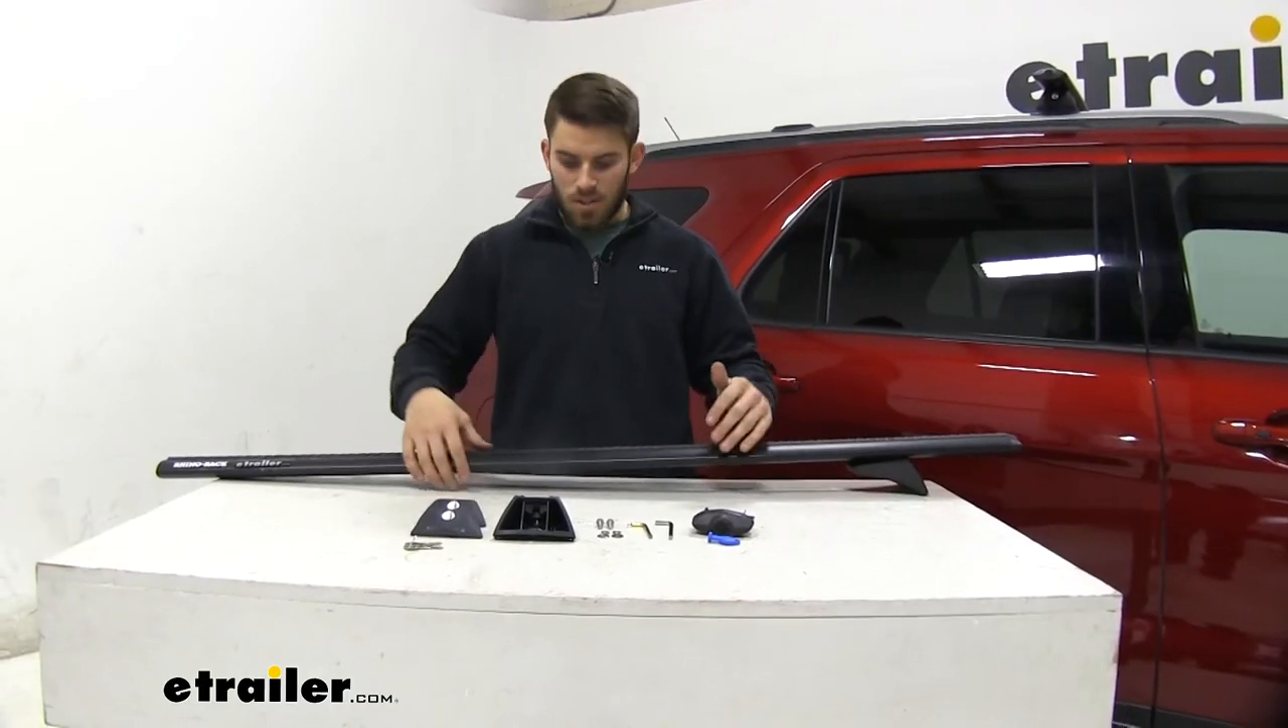Now we need to get the rest of the crossbar assembled.